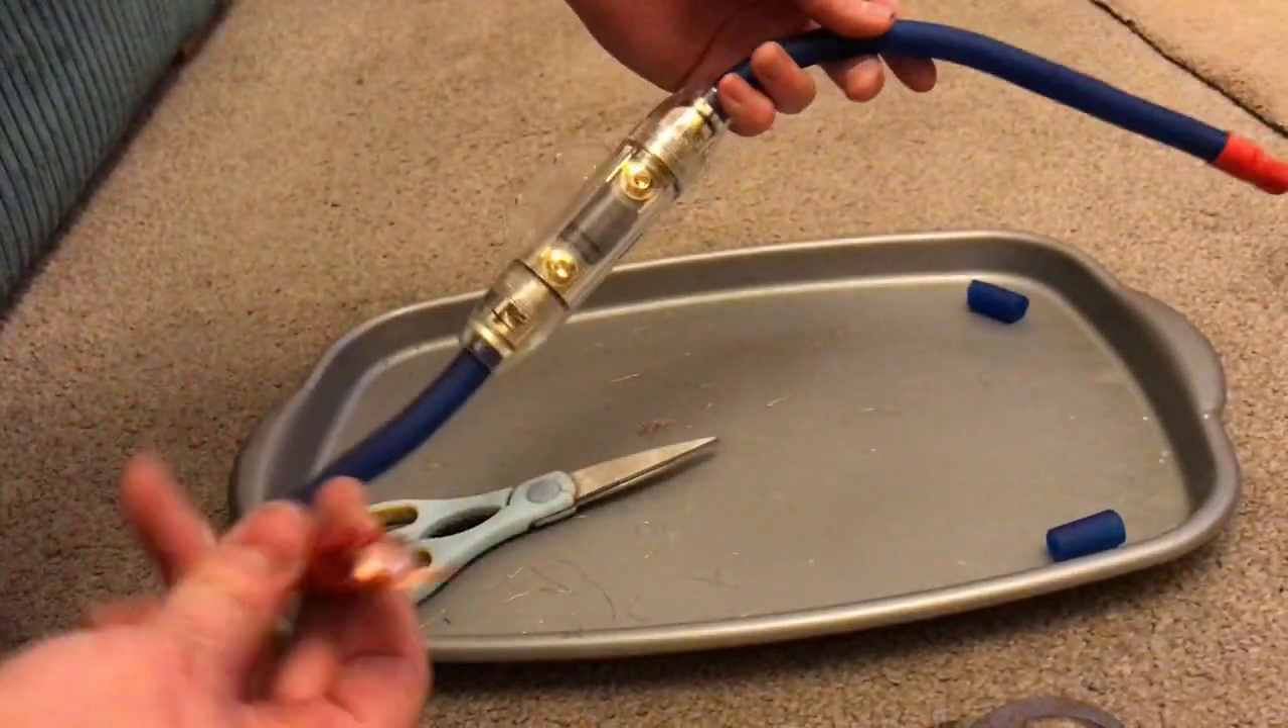Reinstall the end cap, and there you go, that's your fuse holder done and sorted.